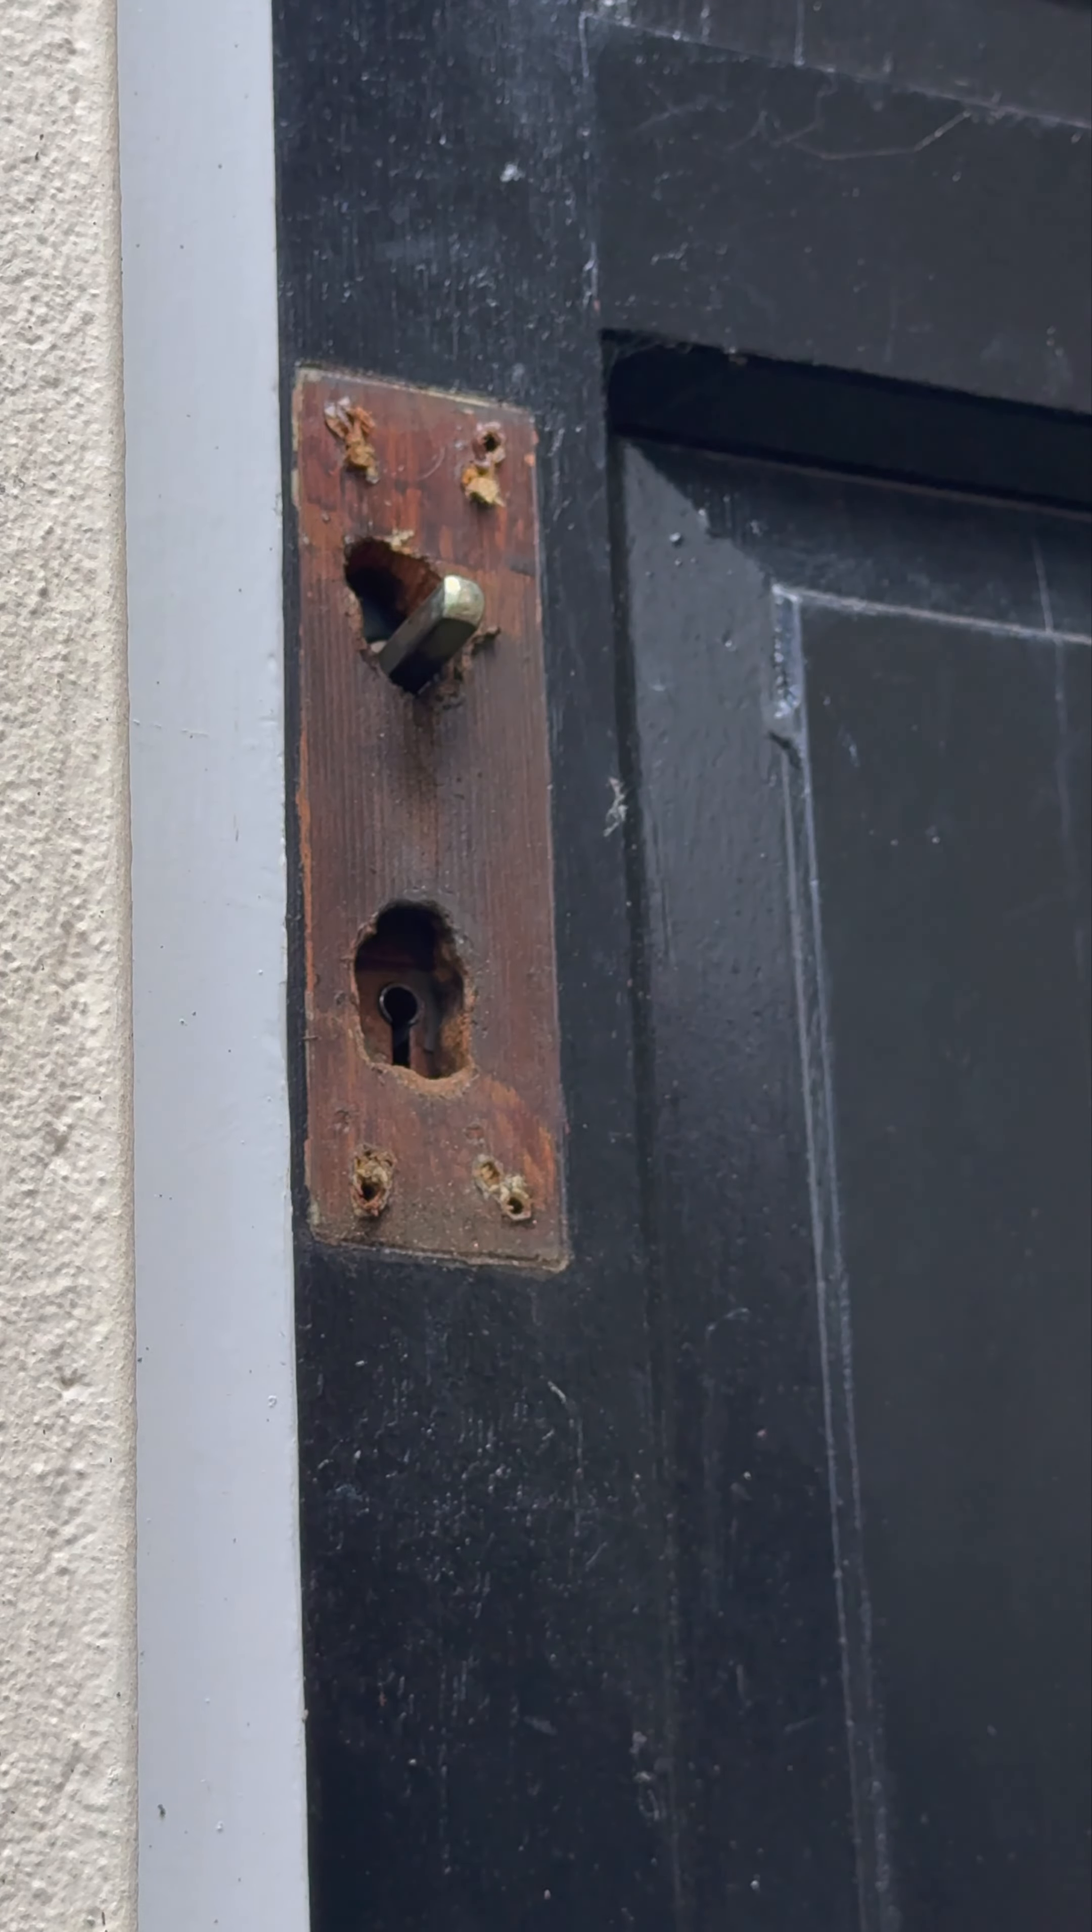Door furniture has been taken off.